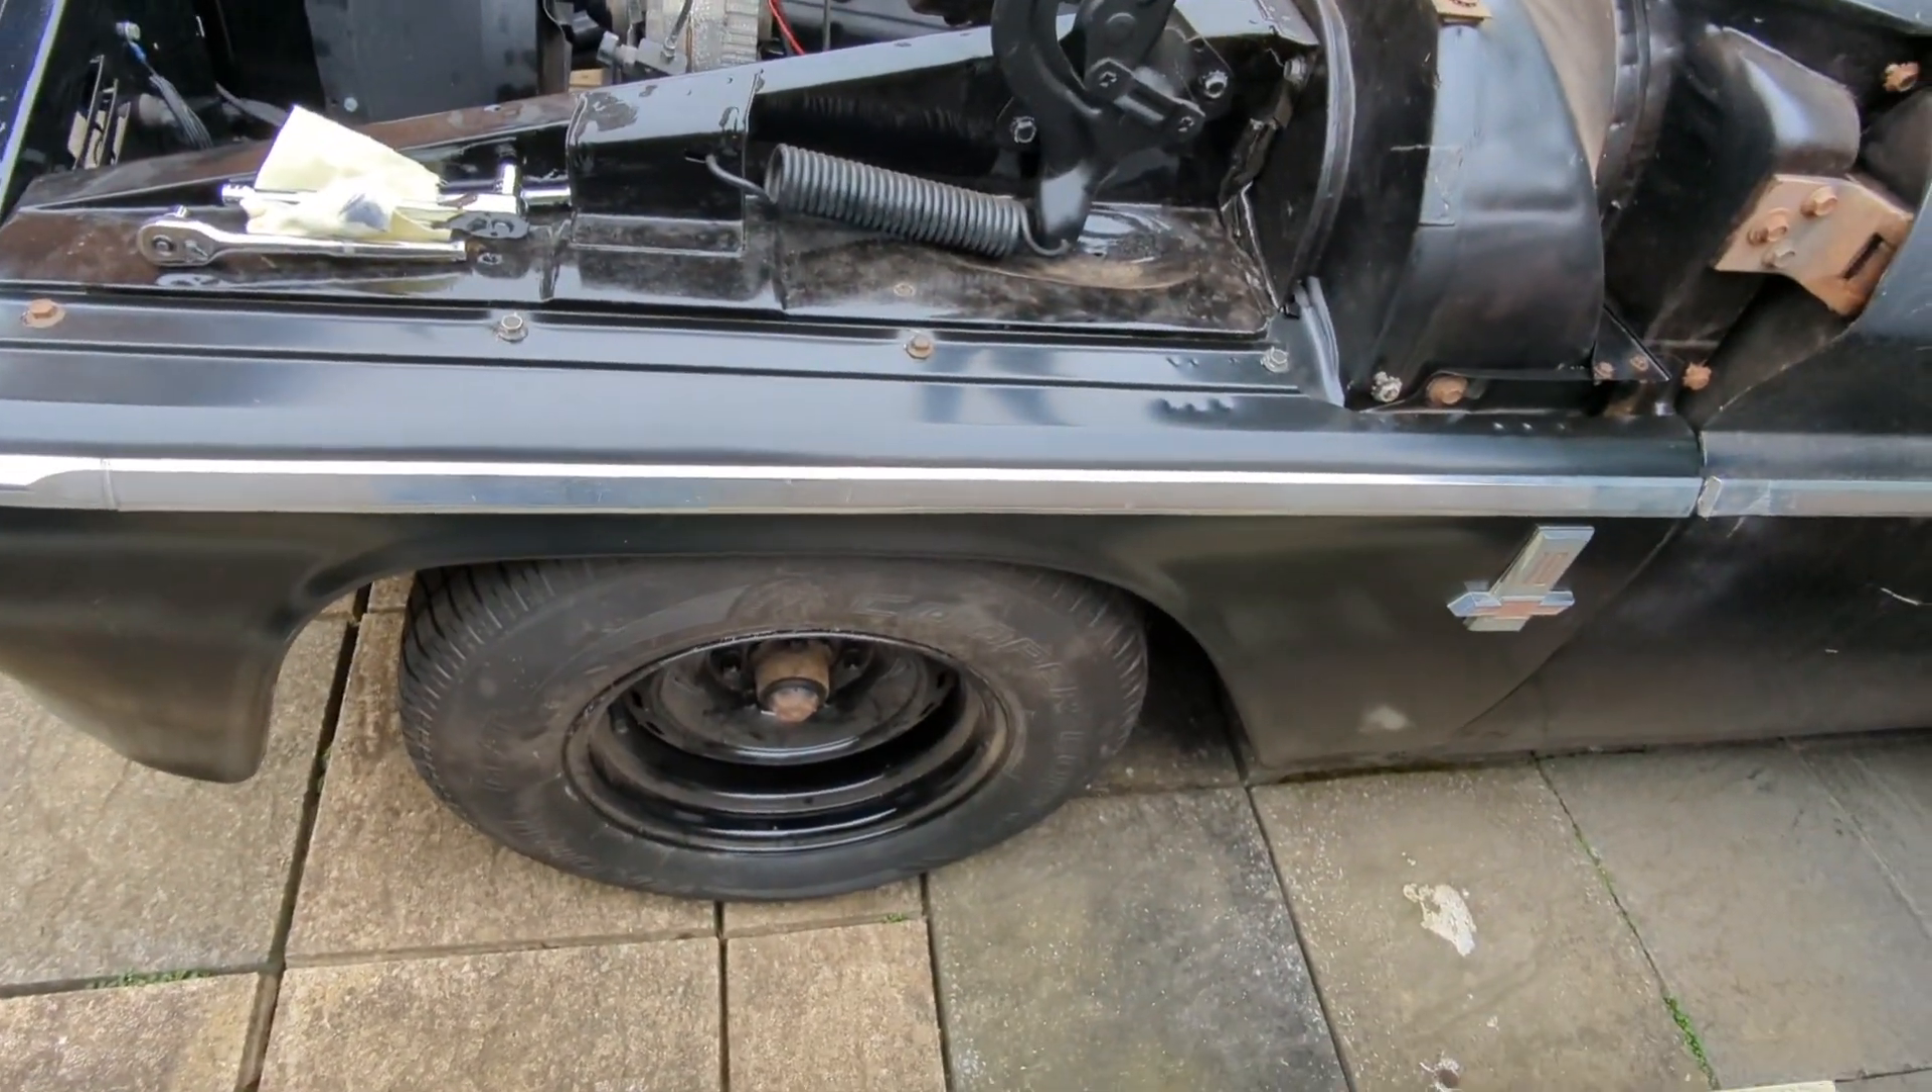Okay, got my fender on finally and the trim all mounted on it.